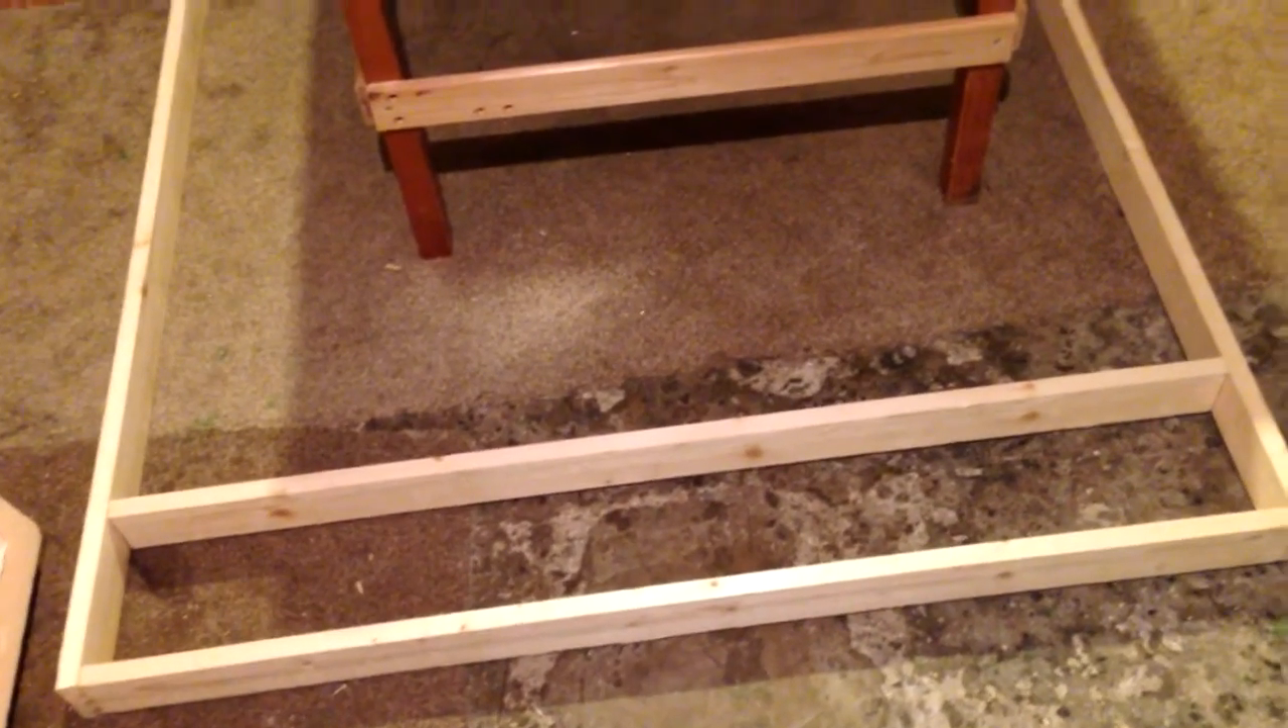Um I've taken the the long sides you can see up here over there and I've taken the long width sections um and I joined them together.